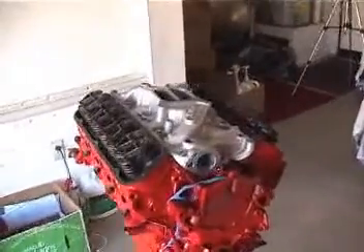We've got the intake manifold on and all torqued down nice and all sealed up.